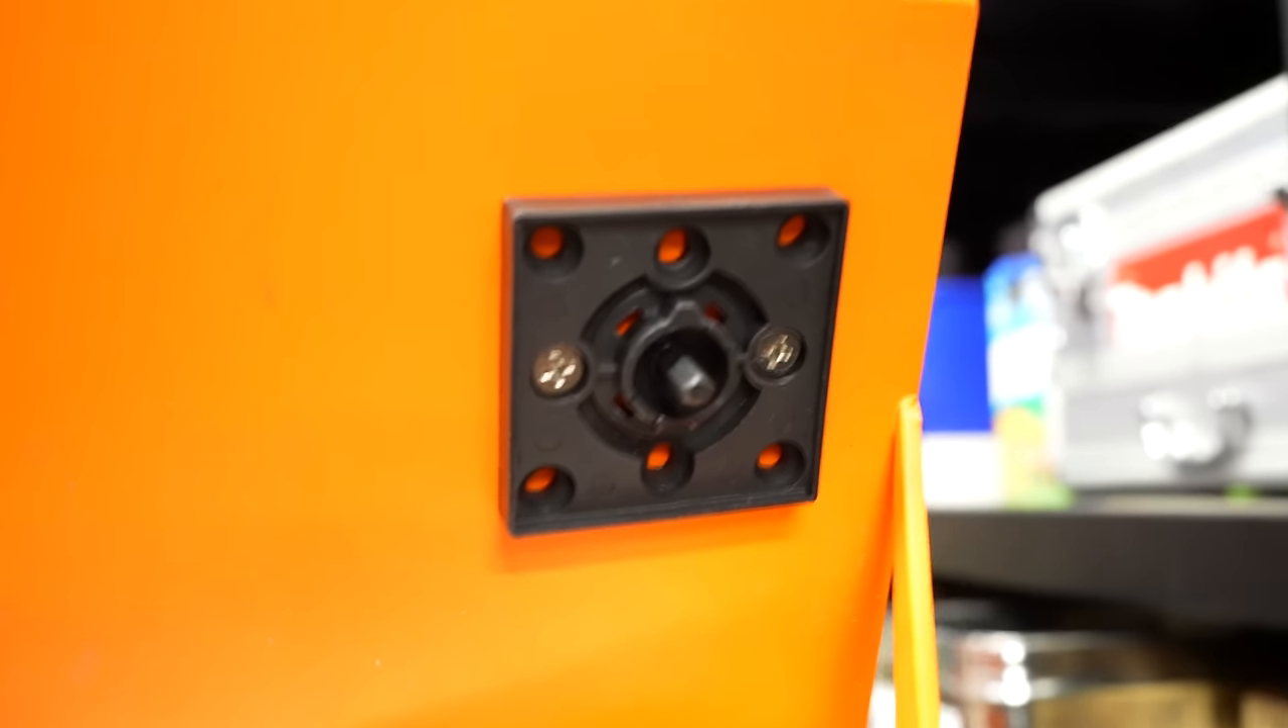Da sitzt jetzt der schalter genau da sitzt die platte.